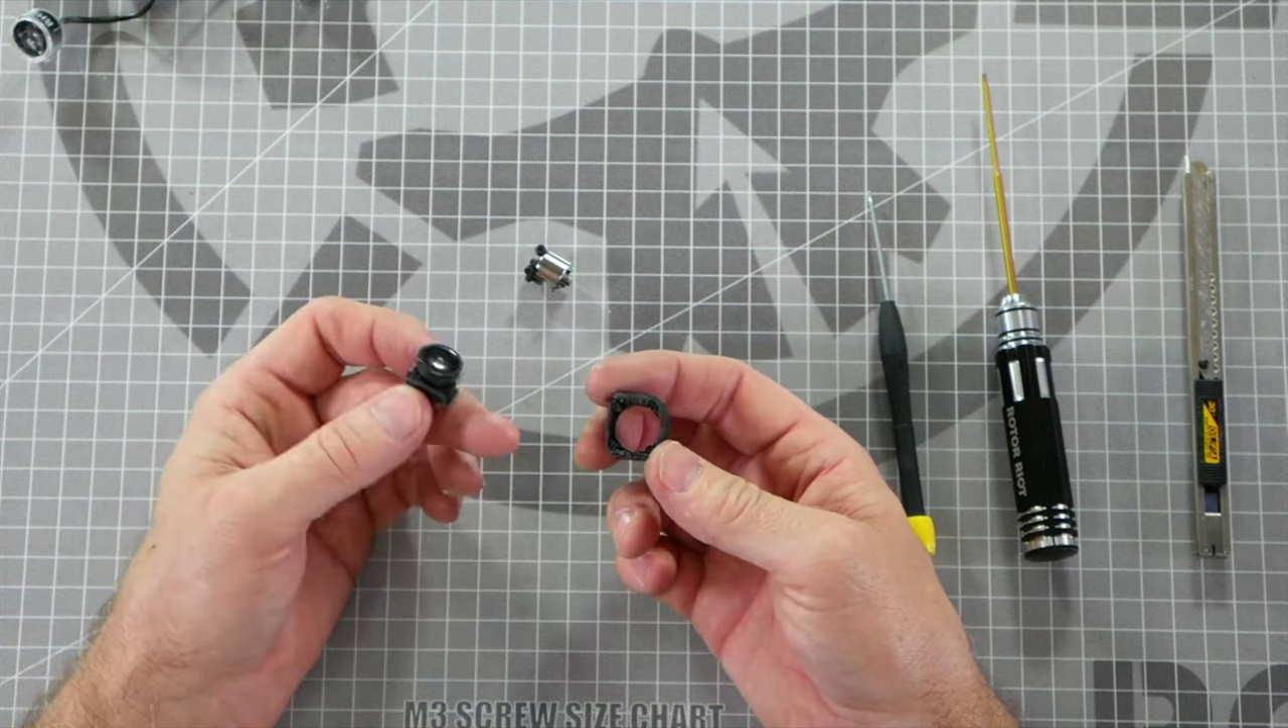And now the camera casing has been removed from the camera itself.